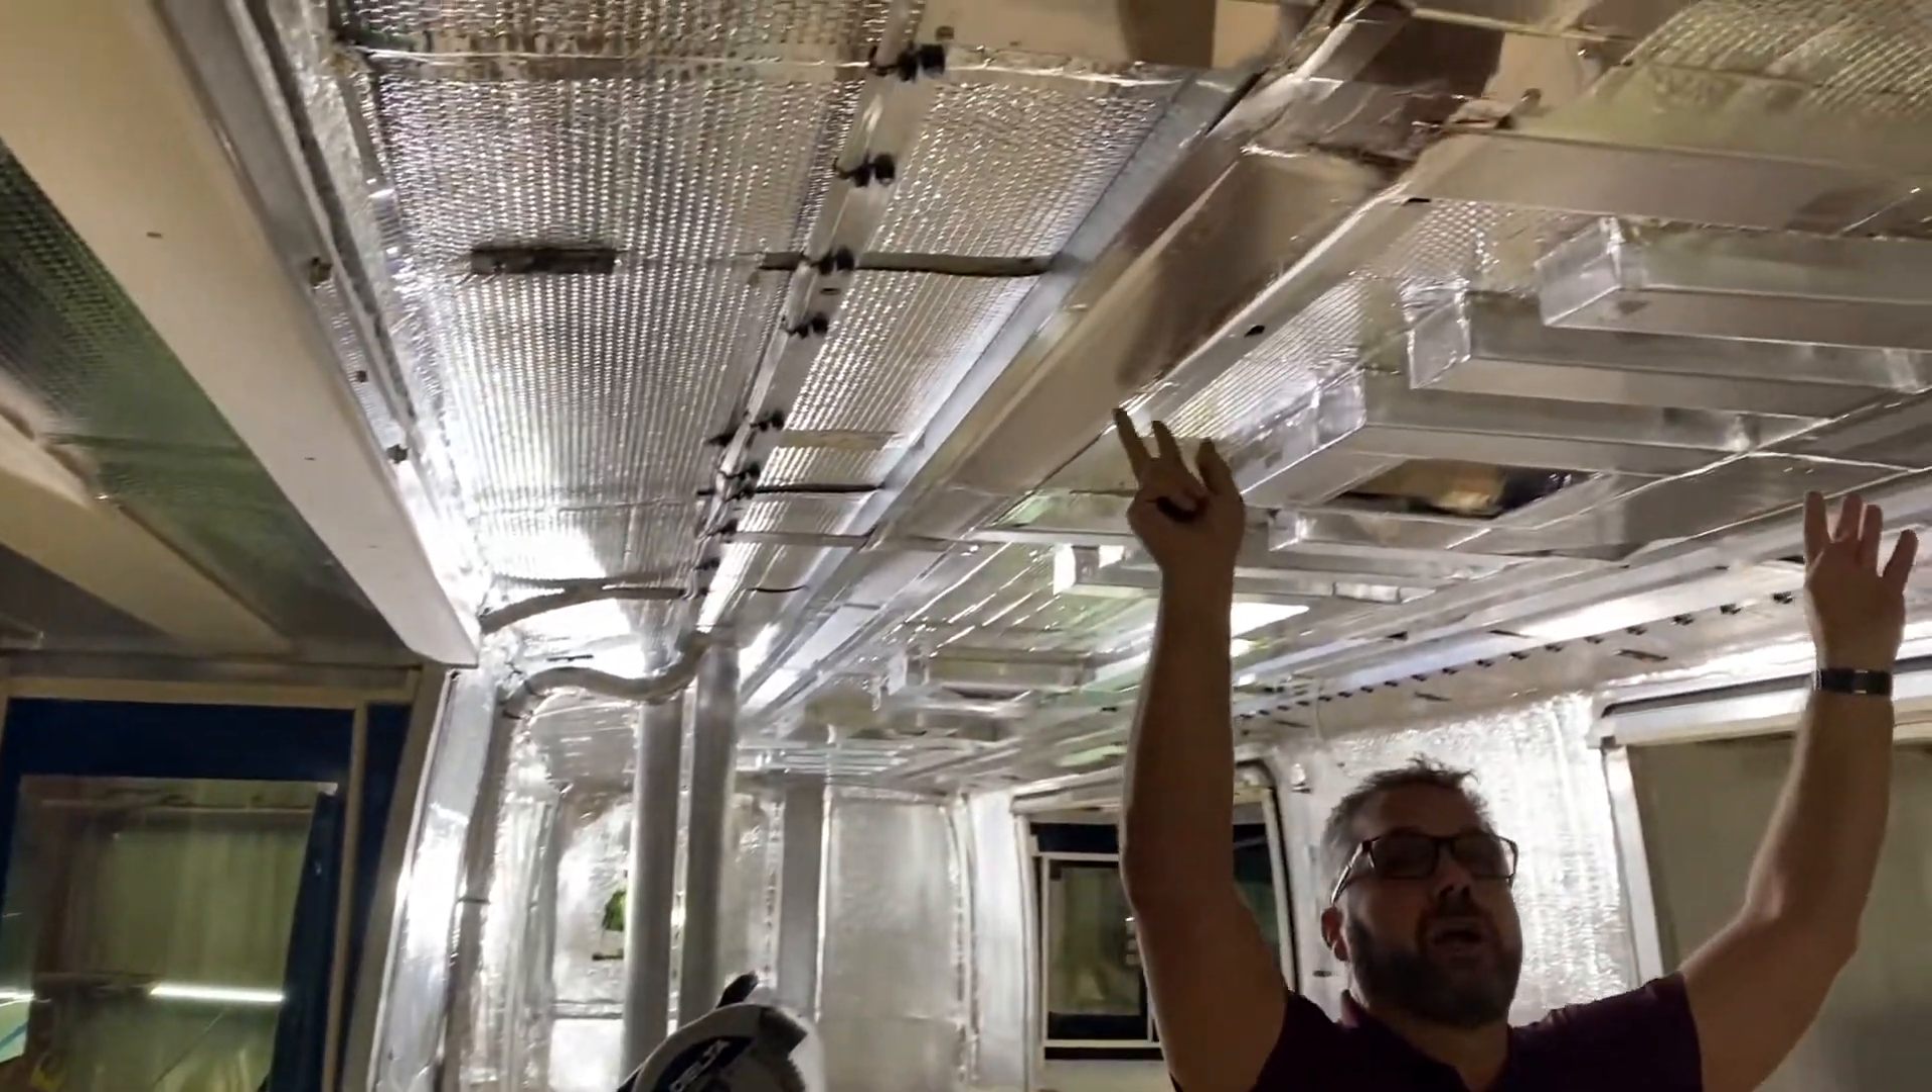Here on the roof you'll see a lot of the duct work is already prepared and installed.